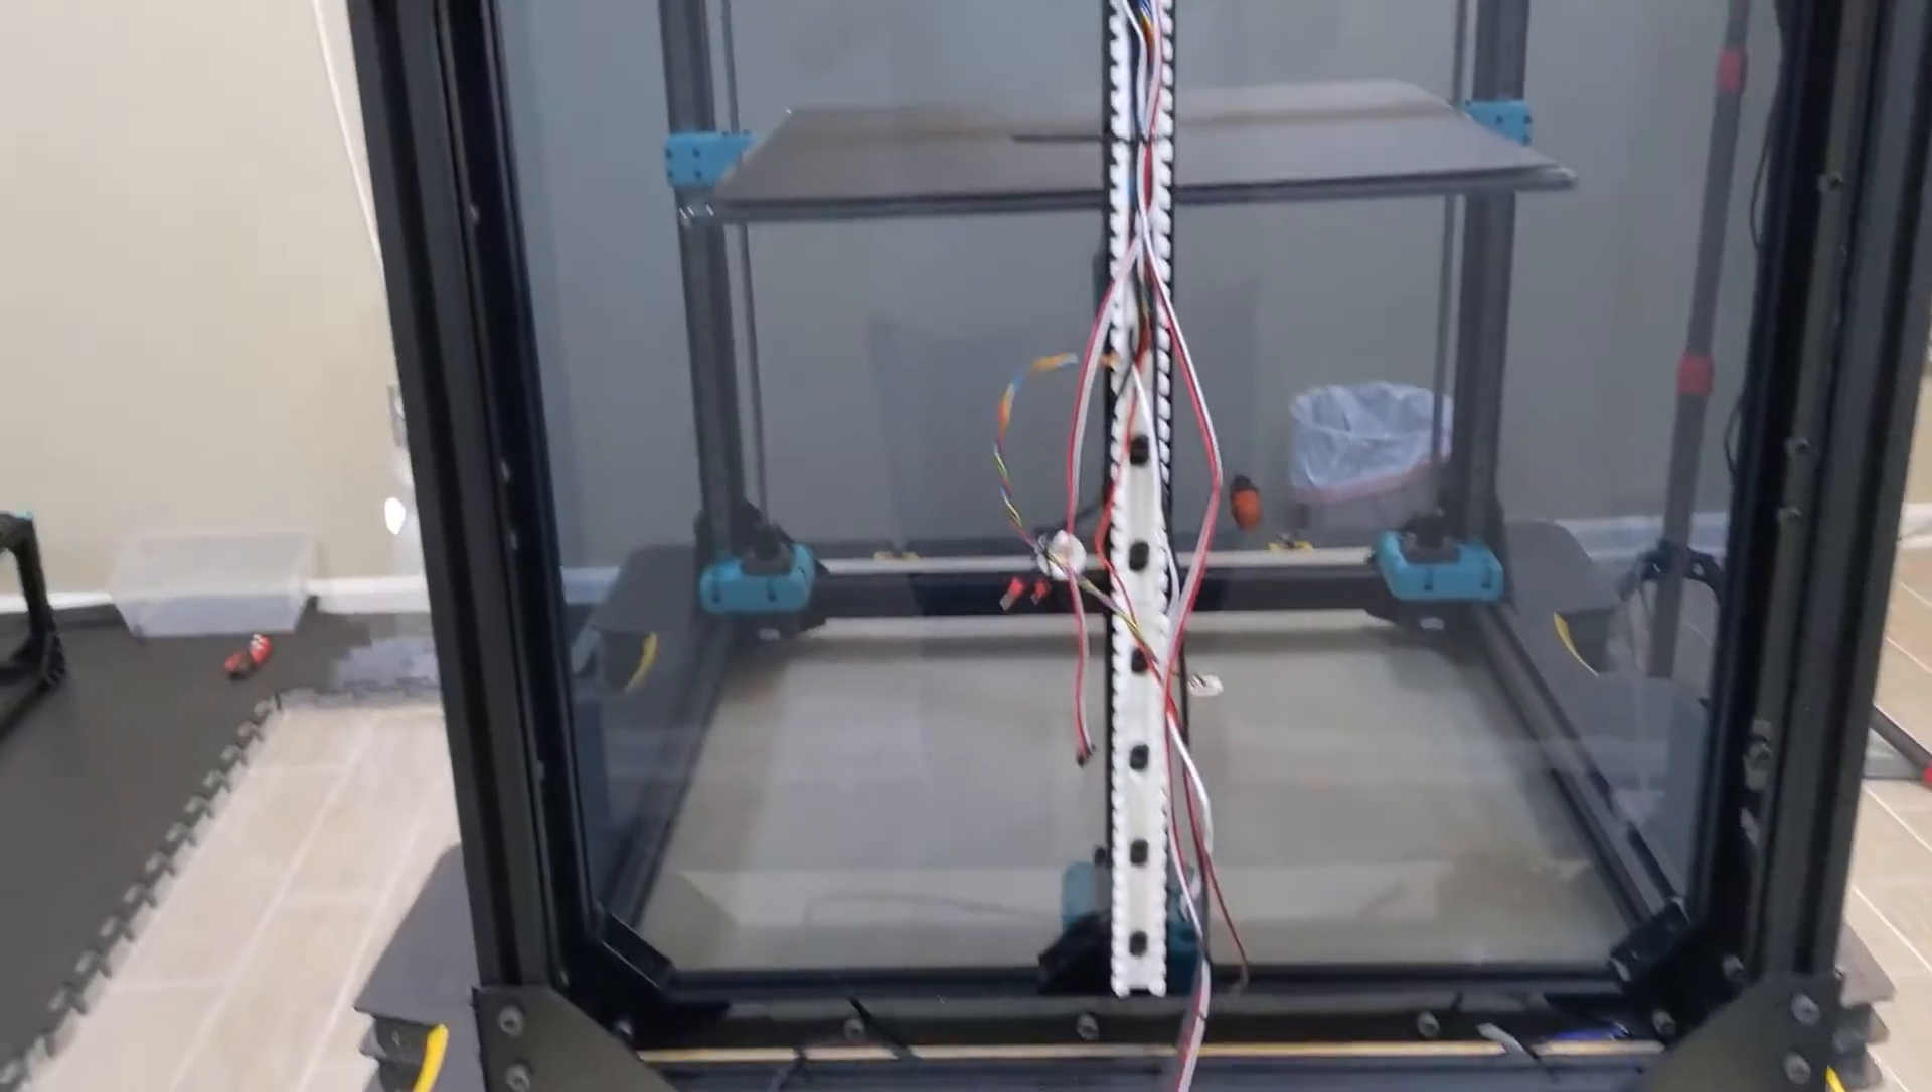Obviously I have quite a bit of work left to do. I haven't done any of the wiring.